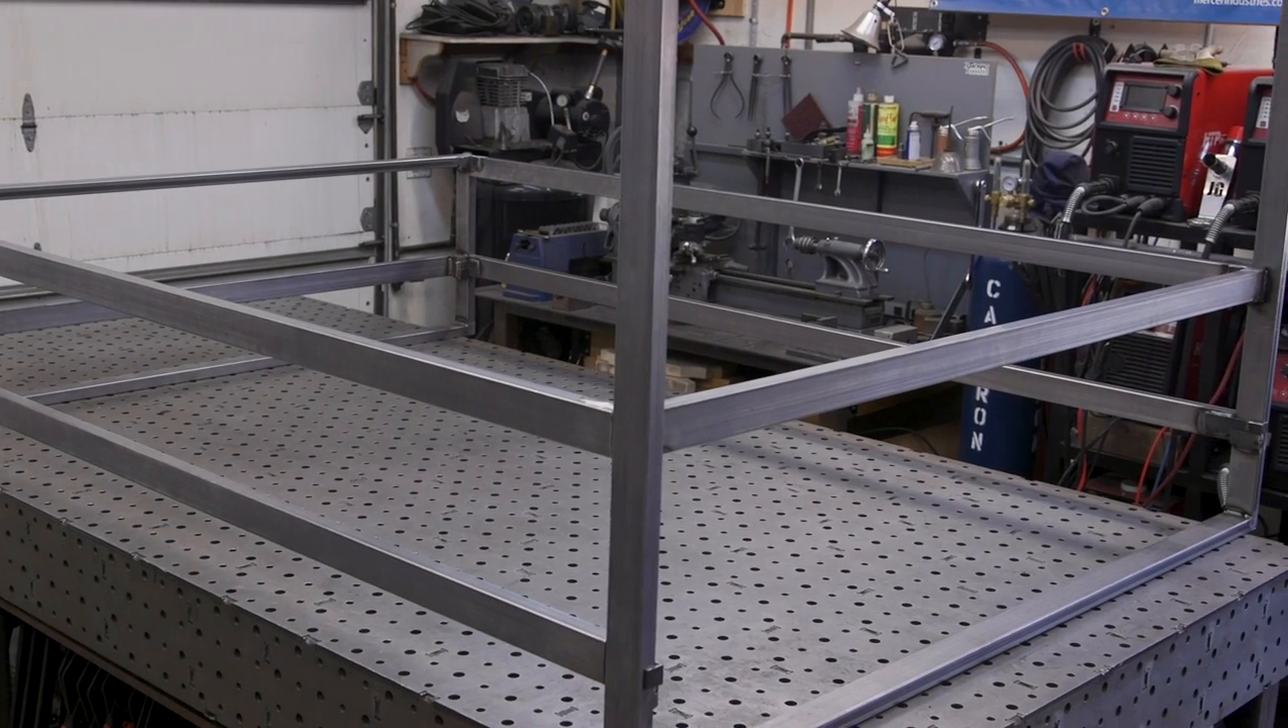I finally, I finally was able to get the metal portion of this thing put together after about two and a half weeks and a lot of frustration.